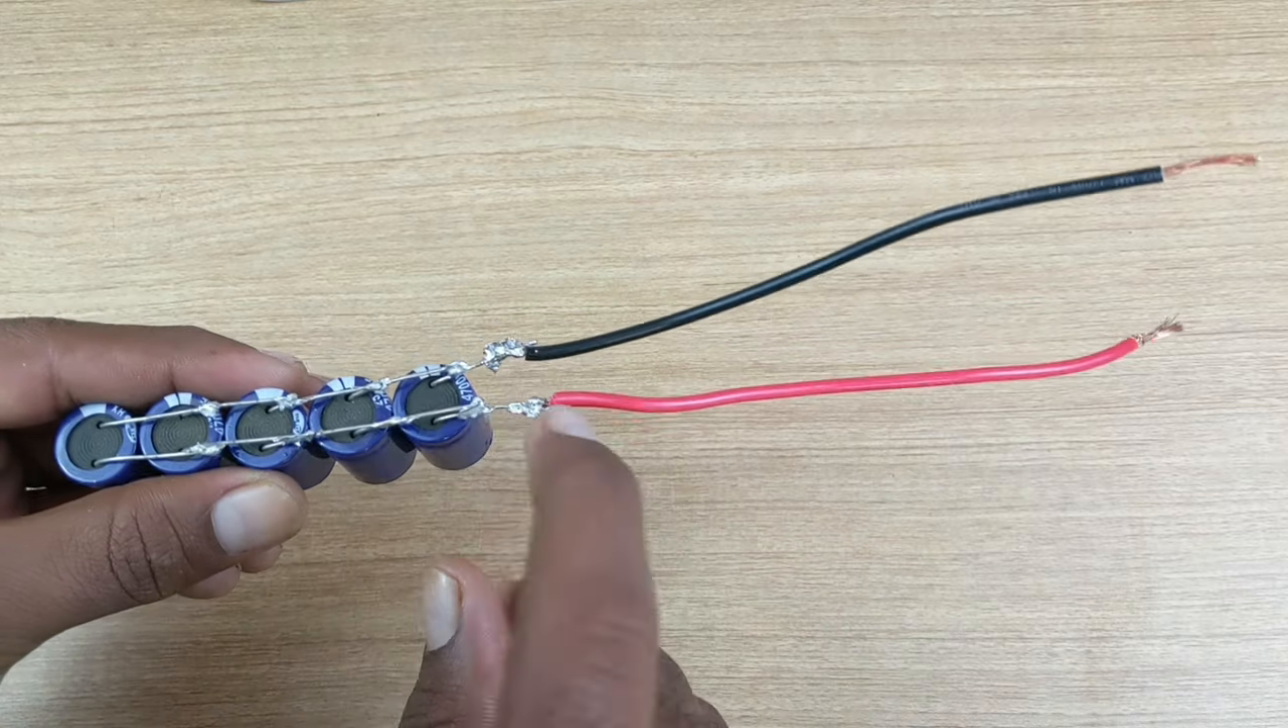यह देखी मैंने capacitor के दो terminal में दो वायर connect कर दिये हैं।